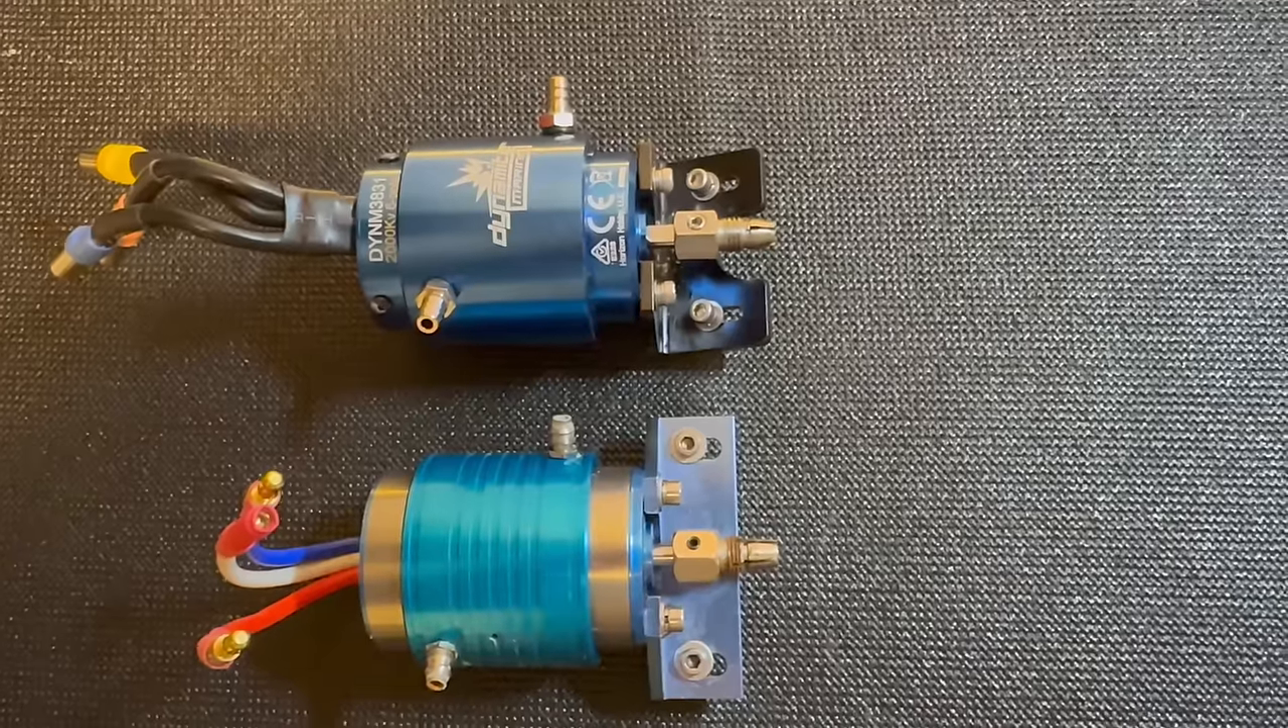Okay so we got both motors out.